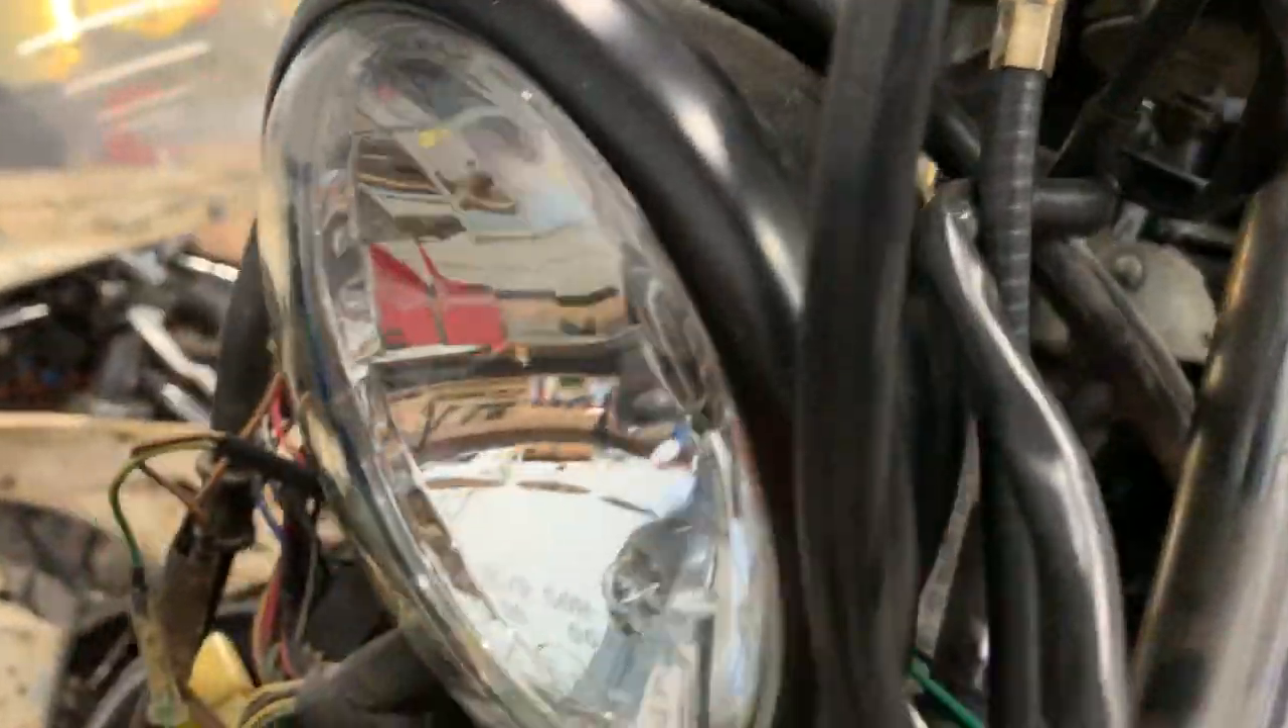Ahora estamos a falta de recolocar e instalar todo este cableado.